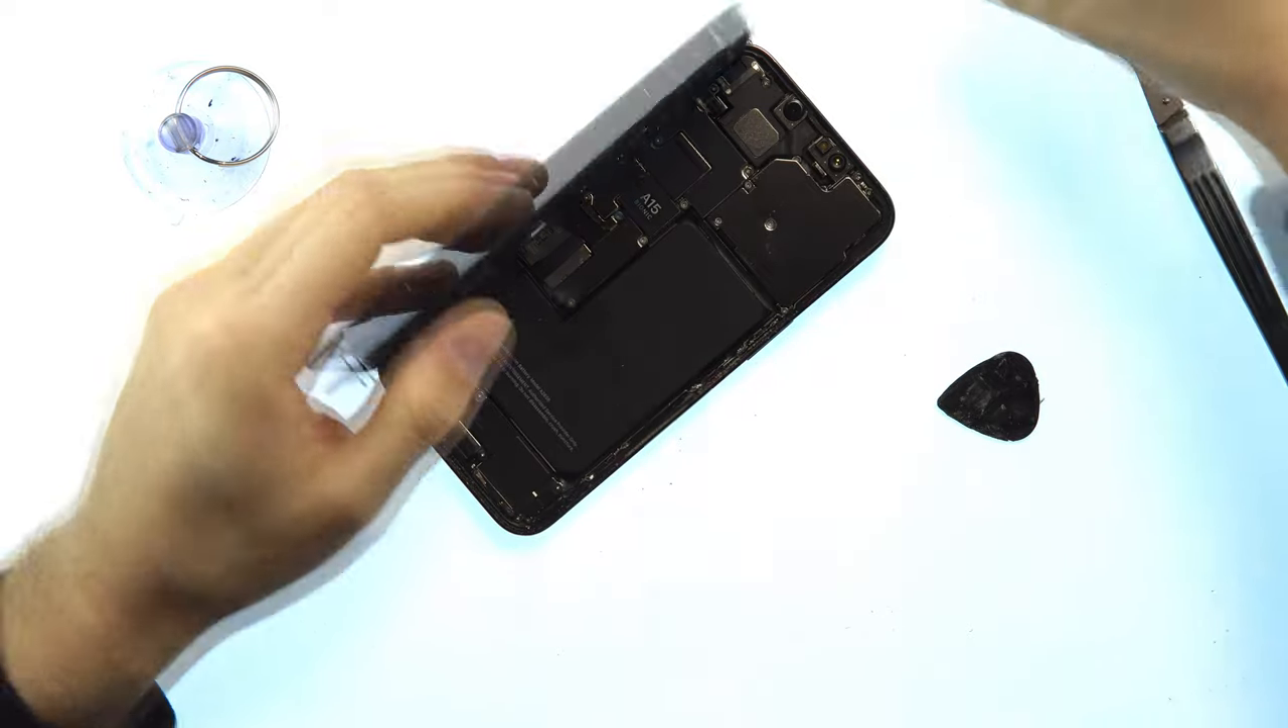The device is open from the right to the left that's for all the new models and yeah now you can see the inside of the iPhone 13 Pro.